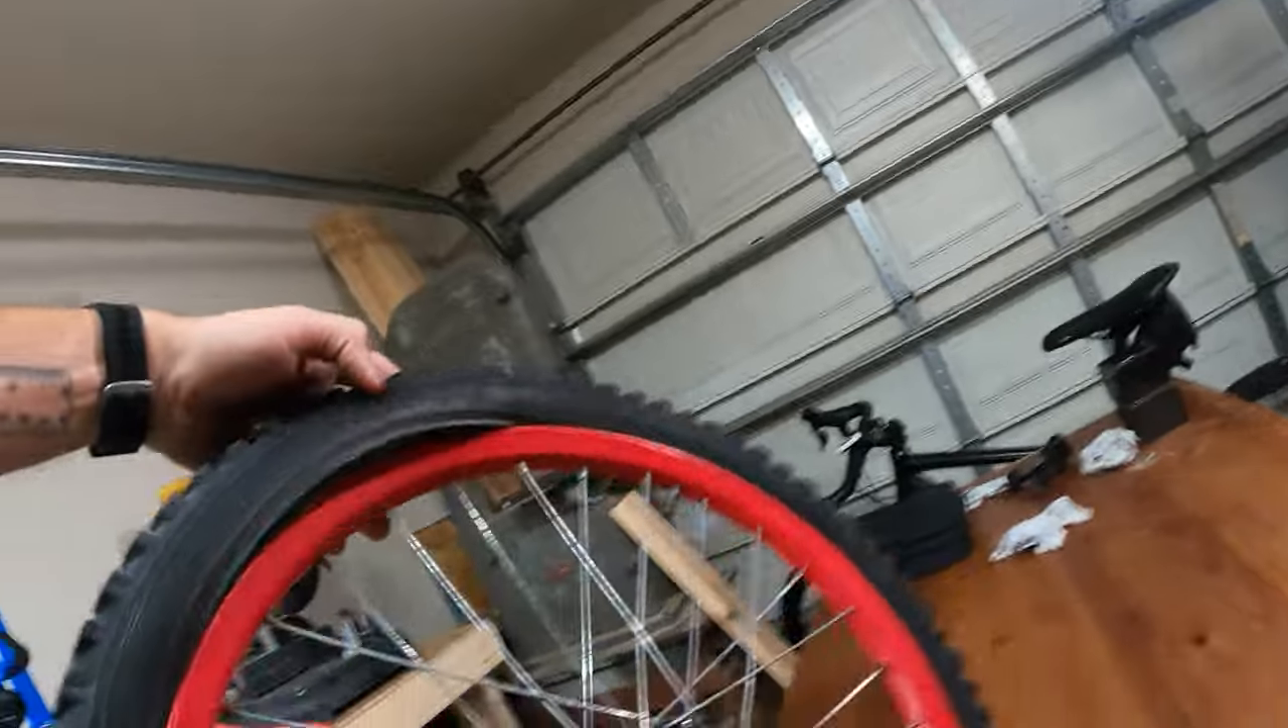This tire is not on the bead.